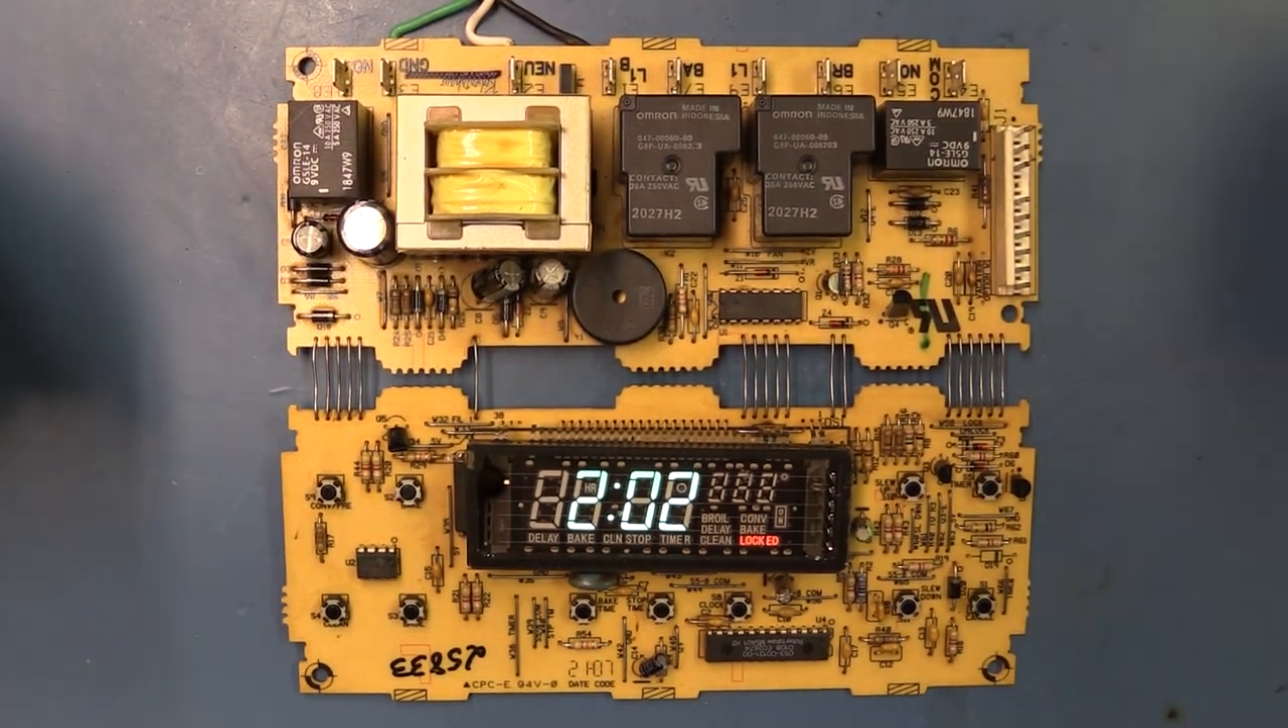So this is our new display installed. Obviously, it is way, way brighter.